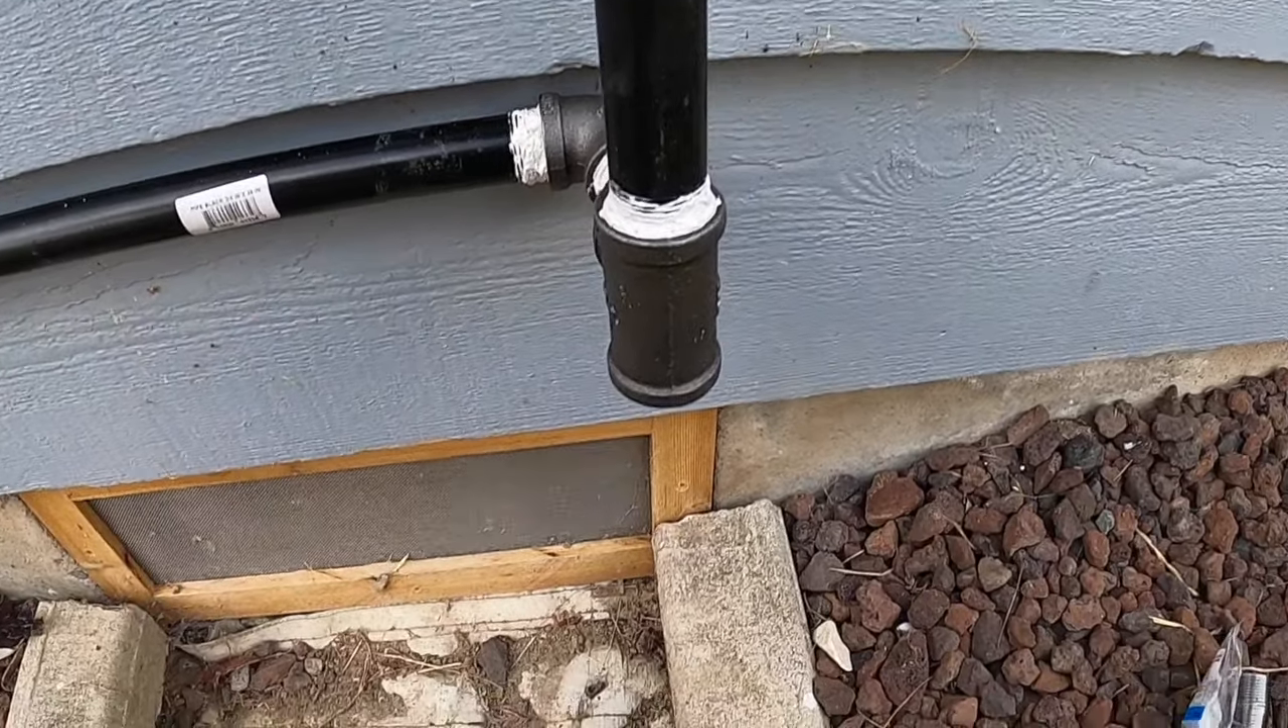So, now we've got everything set up here. And now I just got to add the trap for debris down here.